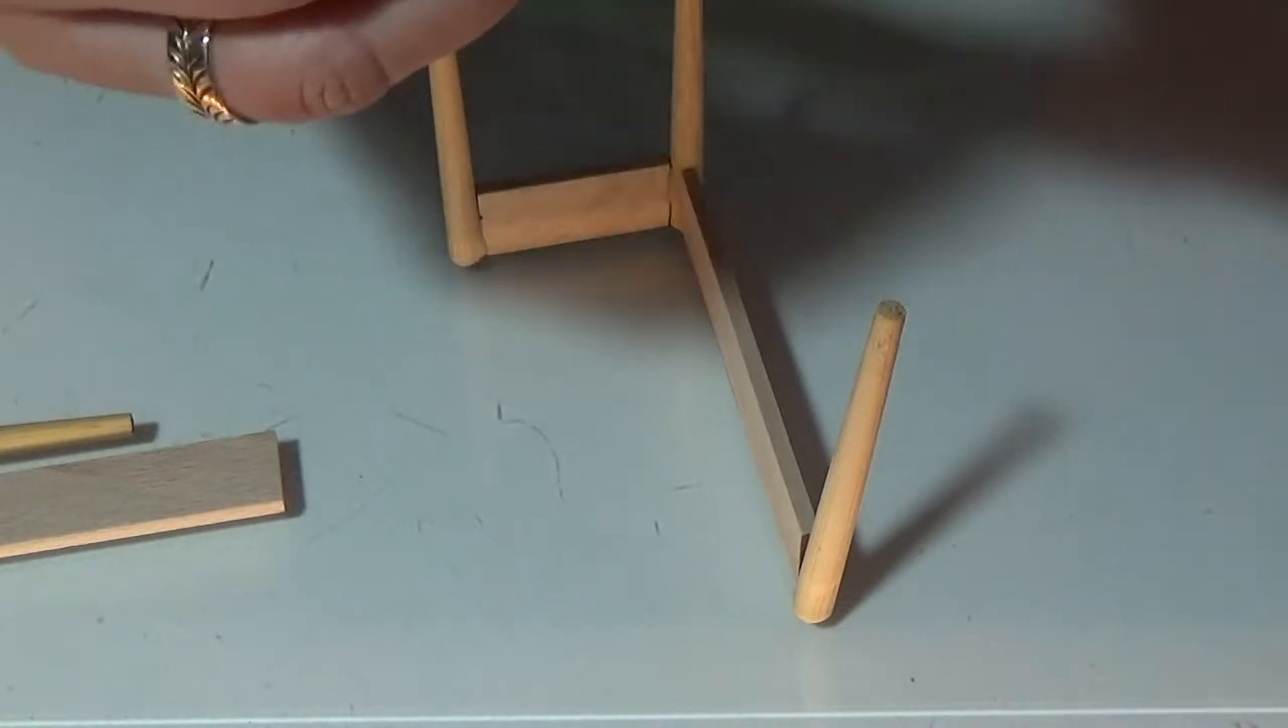I'm going to put some glue on this leg and place it right there and that is crooked.